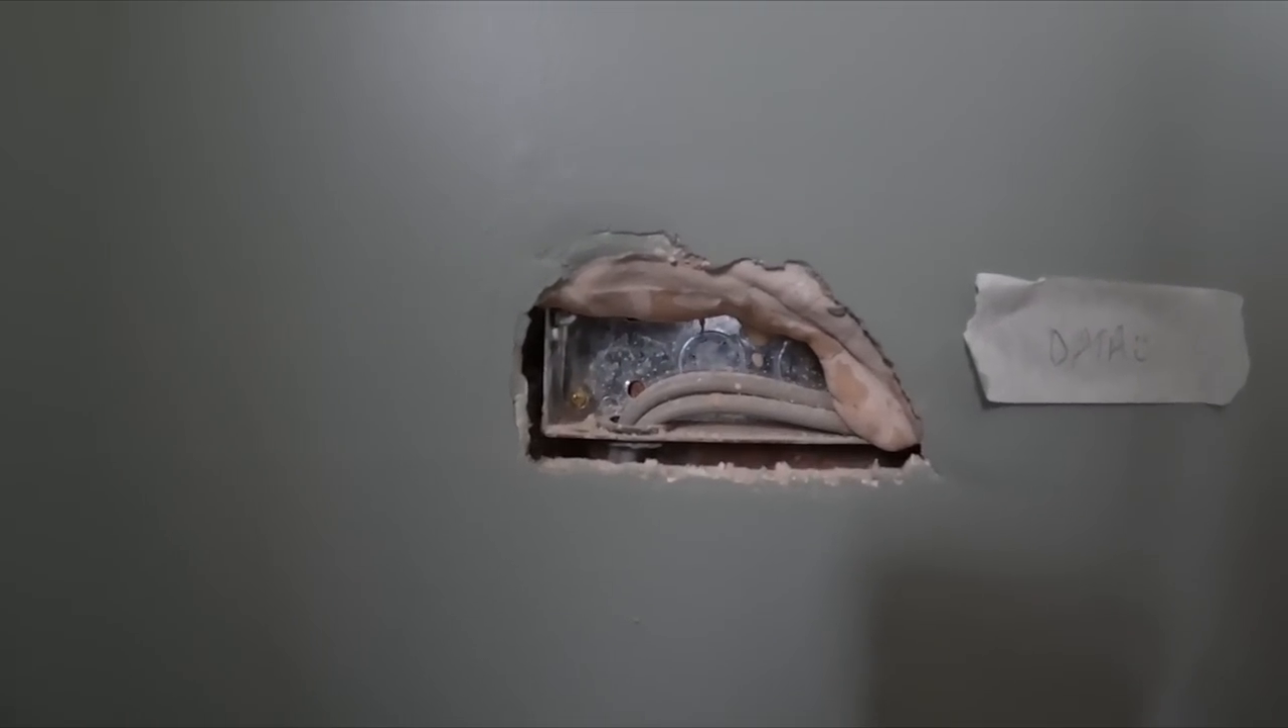There's a gap between the bottom of the box and the plasterboard.